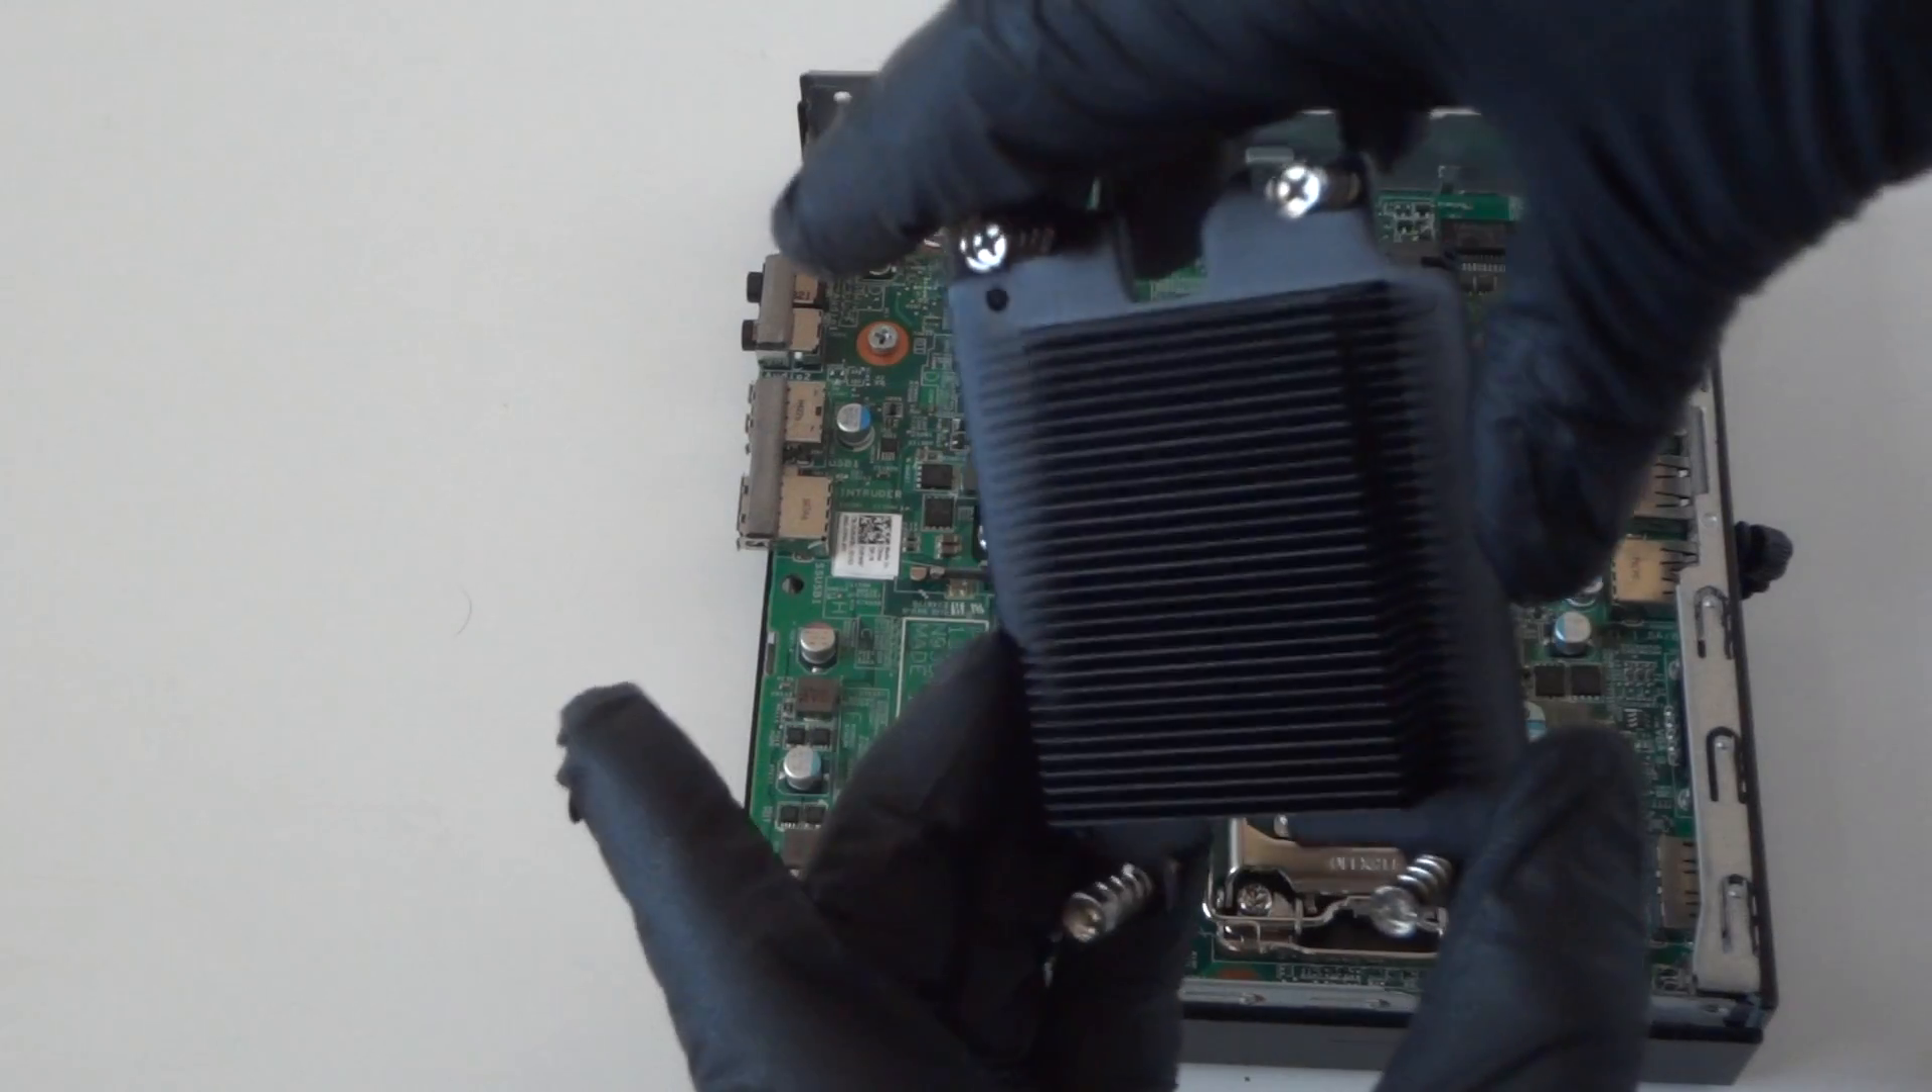So we disconnected the heat sink for the processor and so you got two screws in the bottom two in the top.